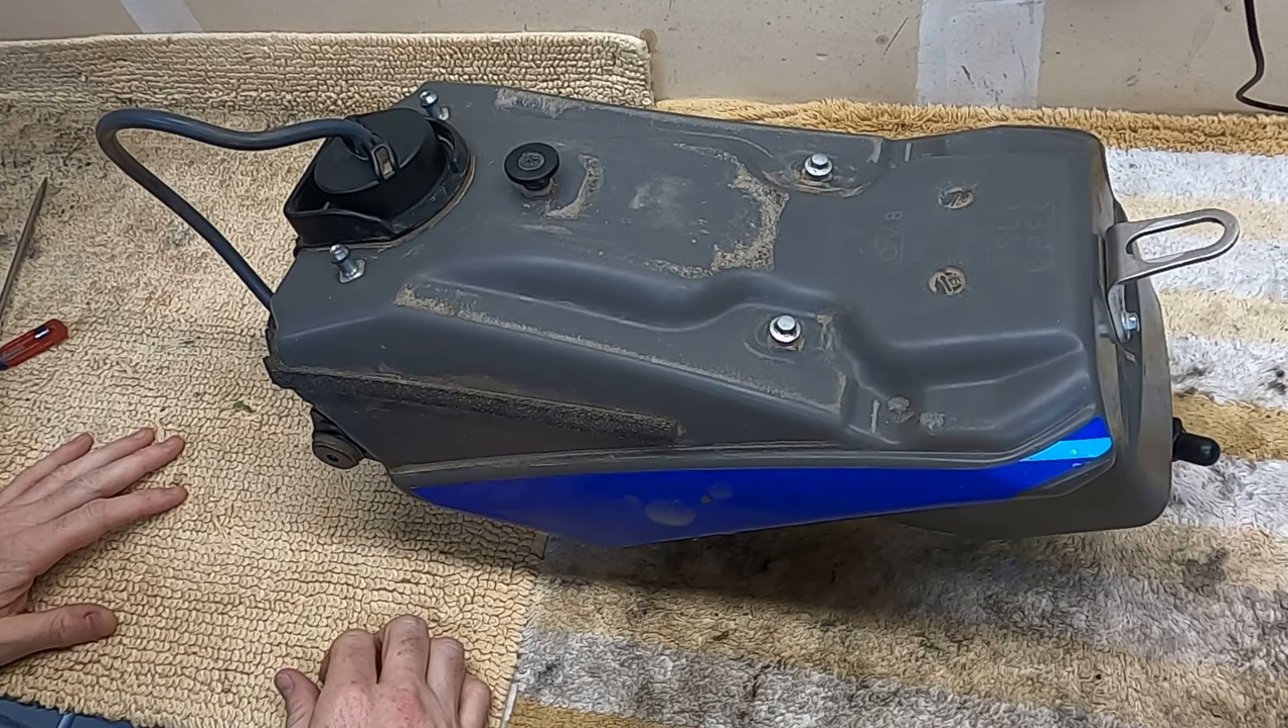Alright, so I've already gone ahead and removed the fuel tank from the bike.